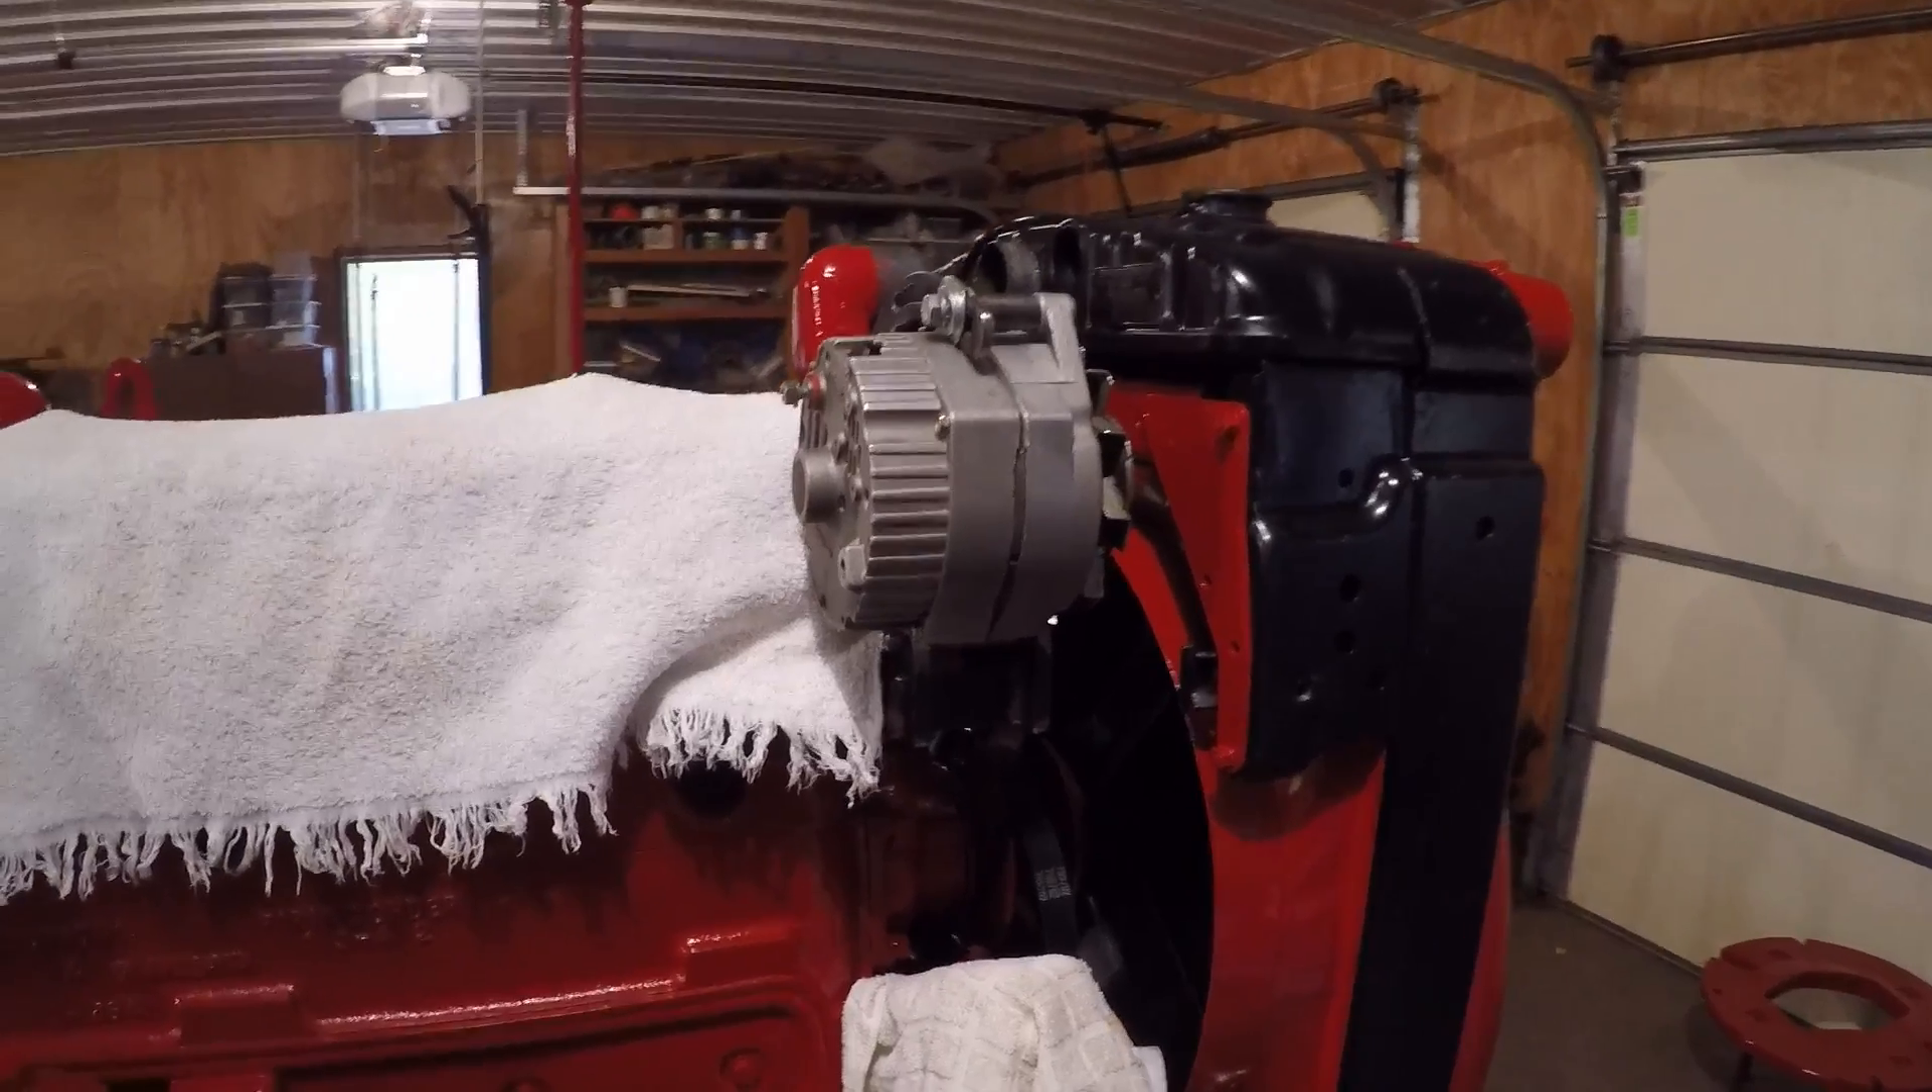Here we are, back at the tractor. Got the alternator installed with all the new bracketry and stuff.